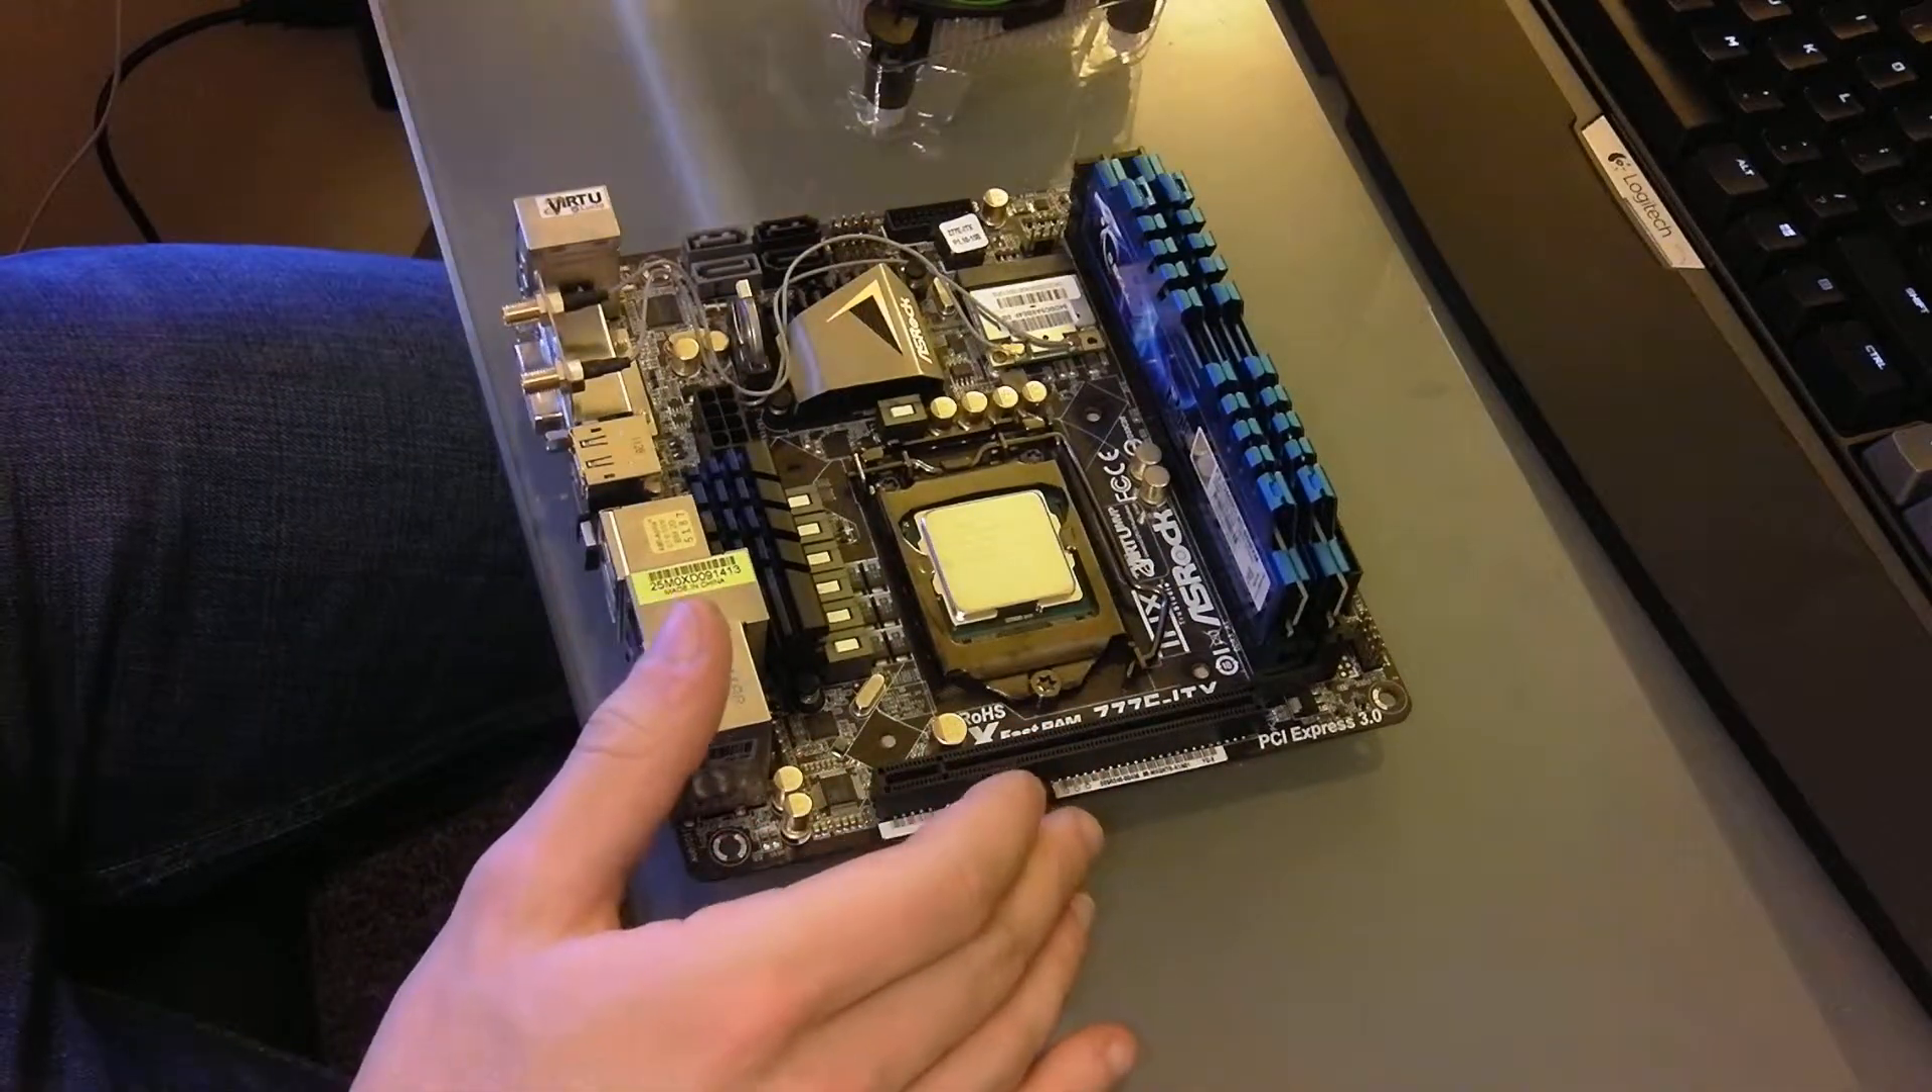So now your CPU has been mounted in the board.